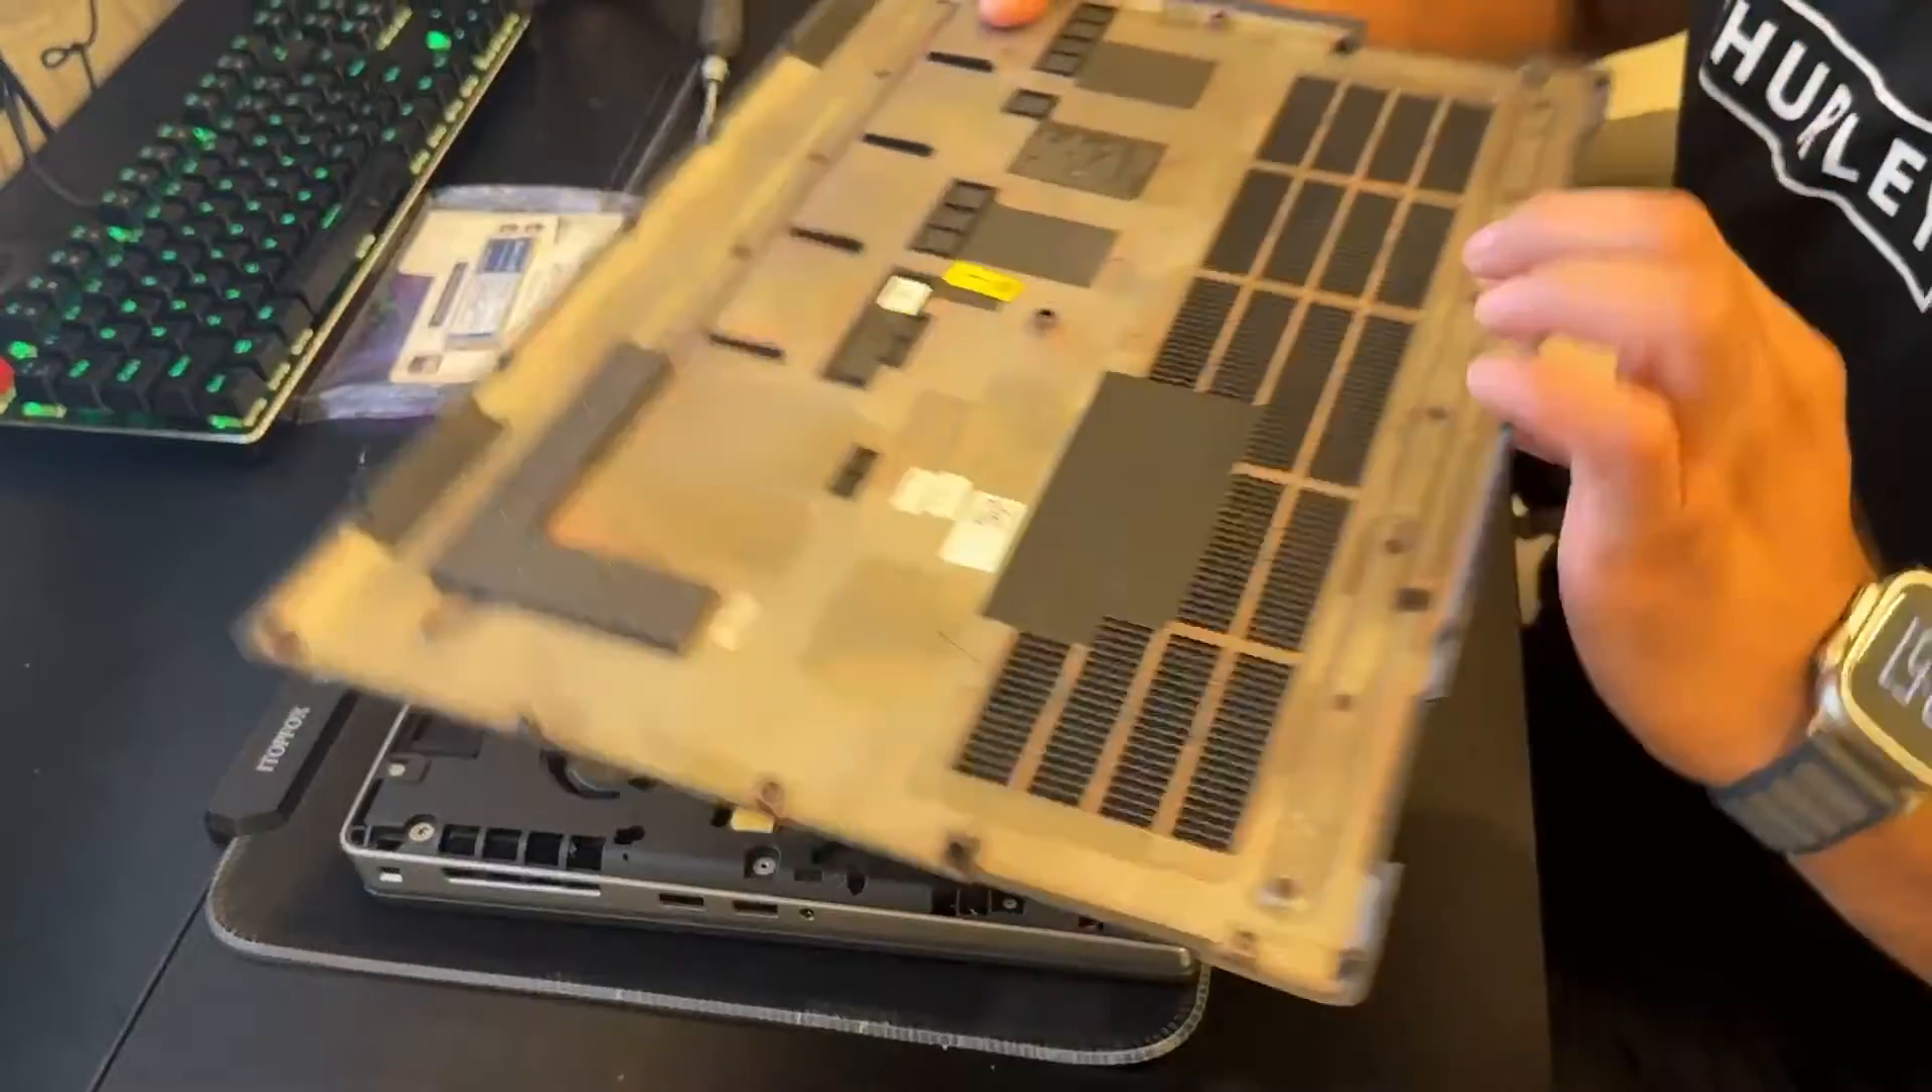So we have removed the bottom case.